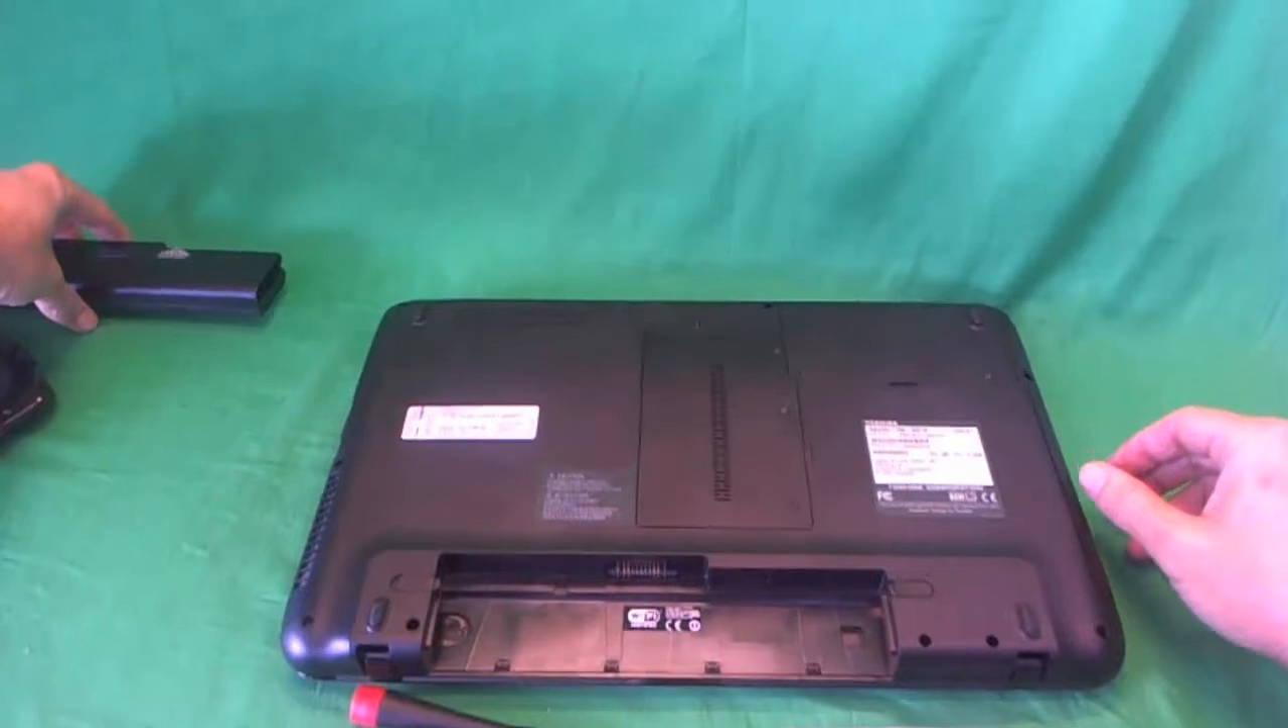Now that the battery is out, we can work on the laptop safely.